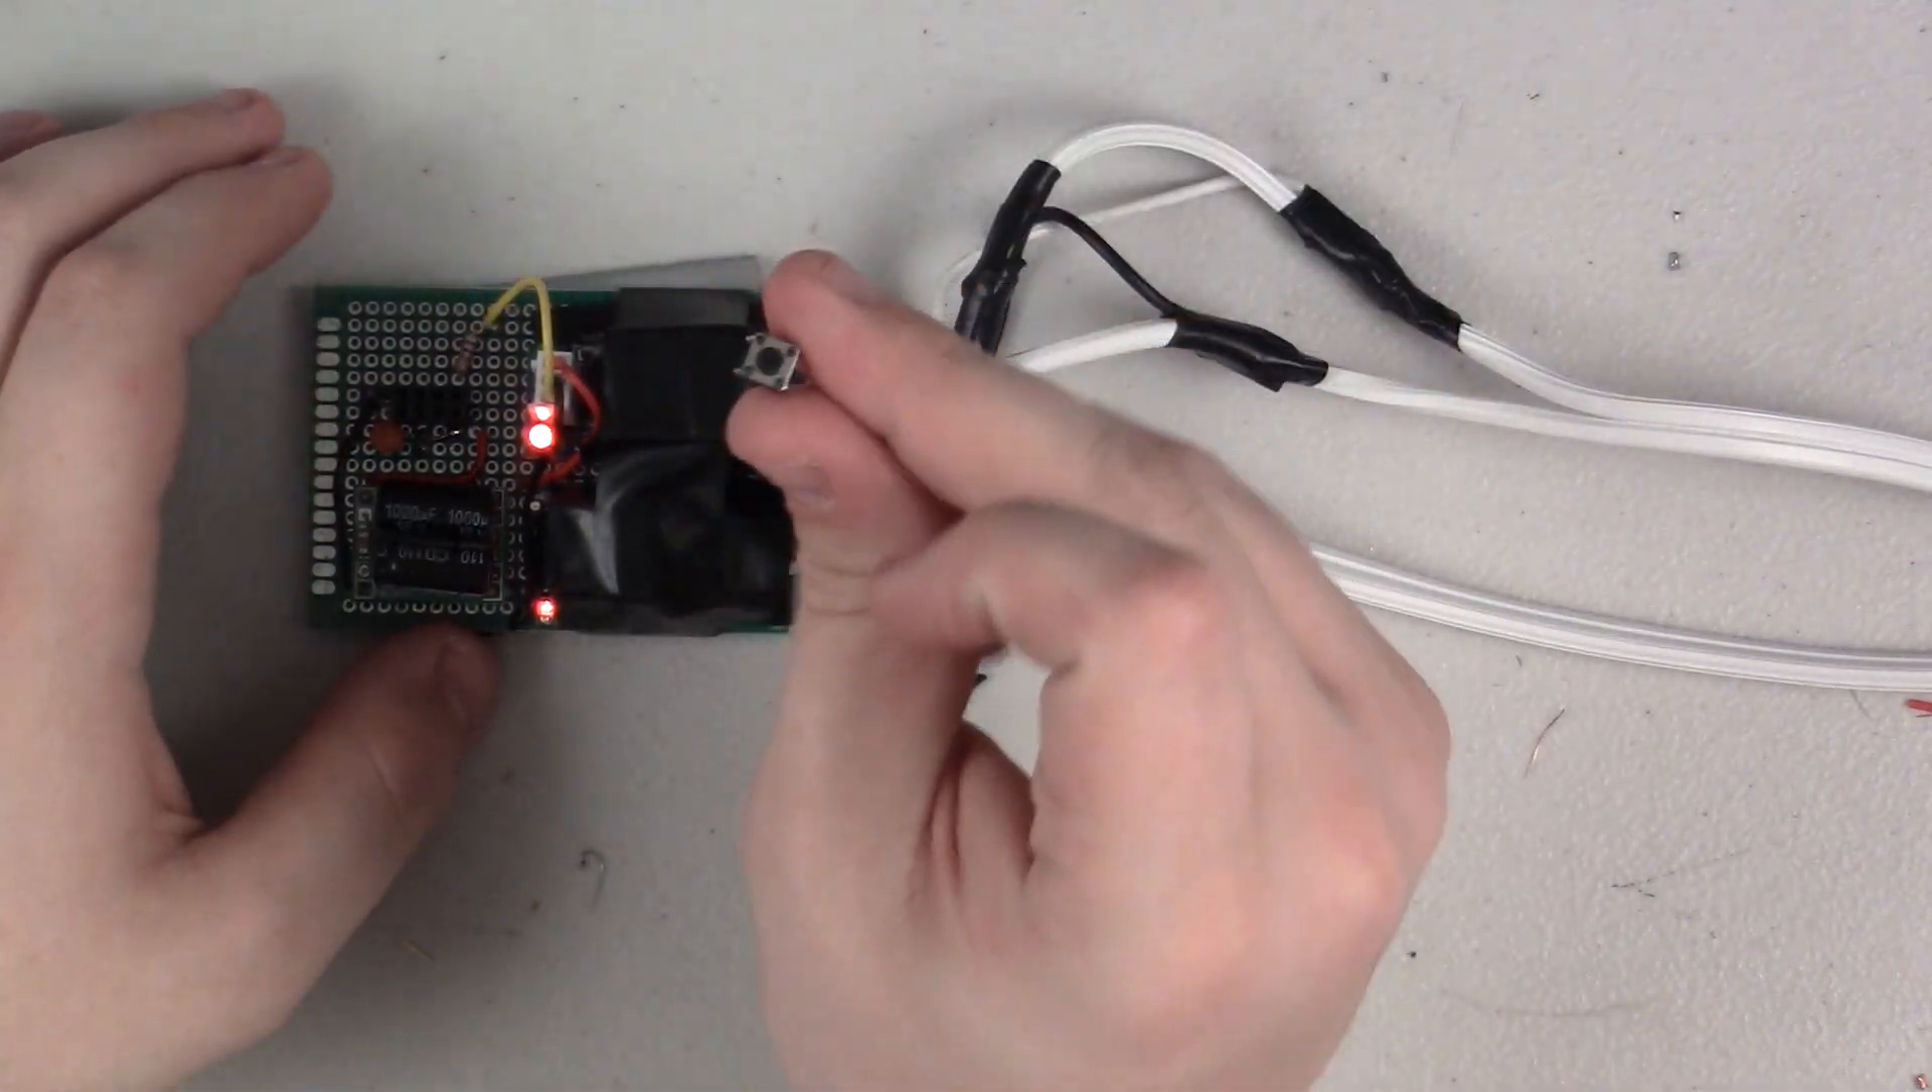And now all that's left to do is to wire up our little tactile button.